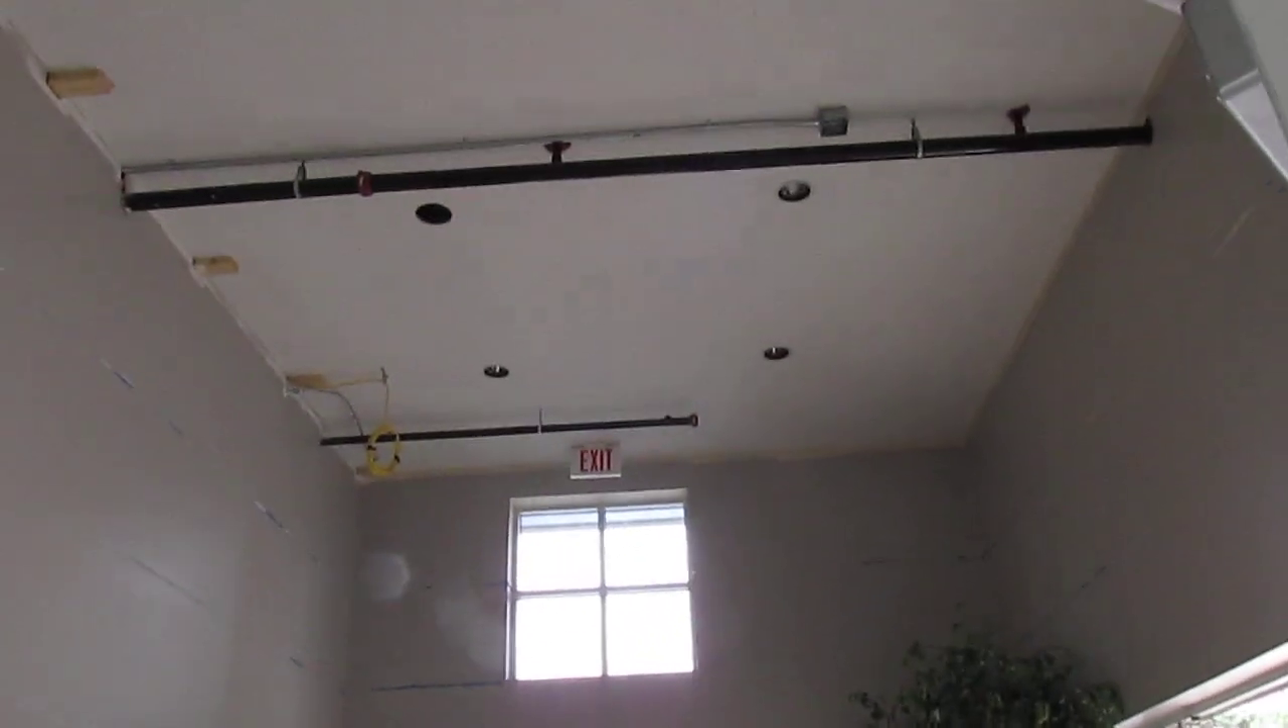Got some storage rooms and the fire suppression is in.